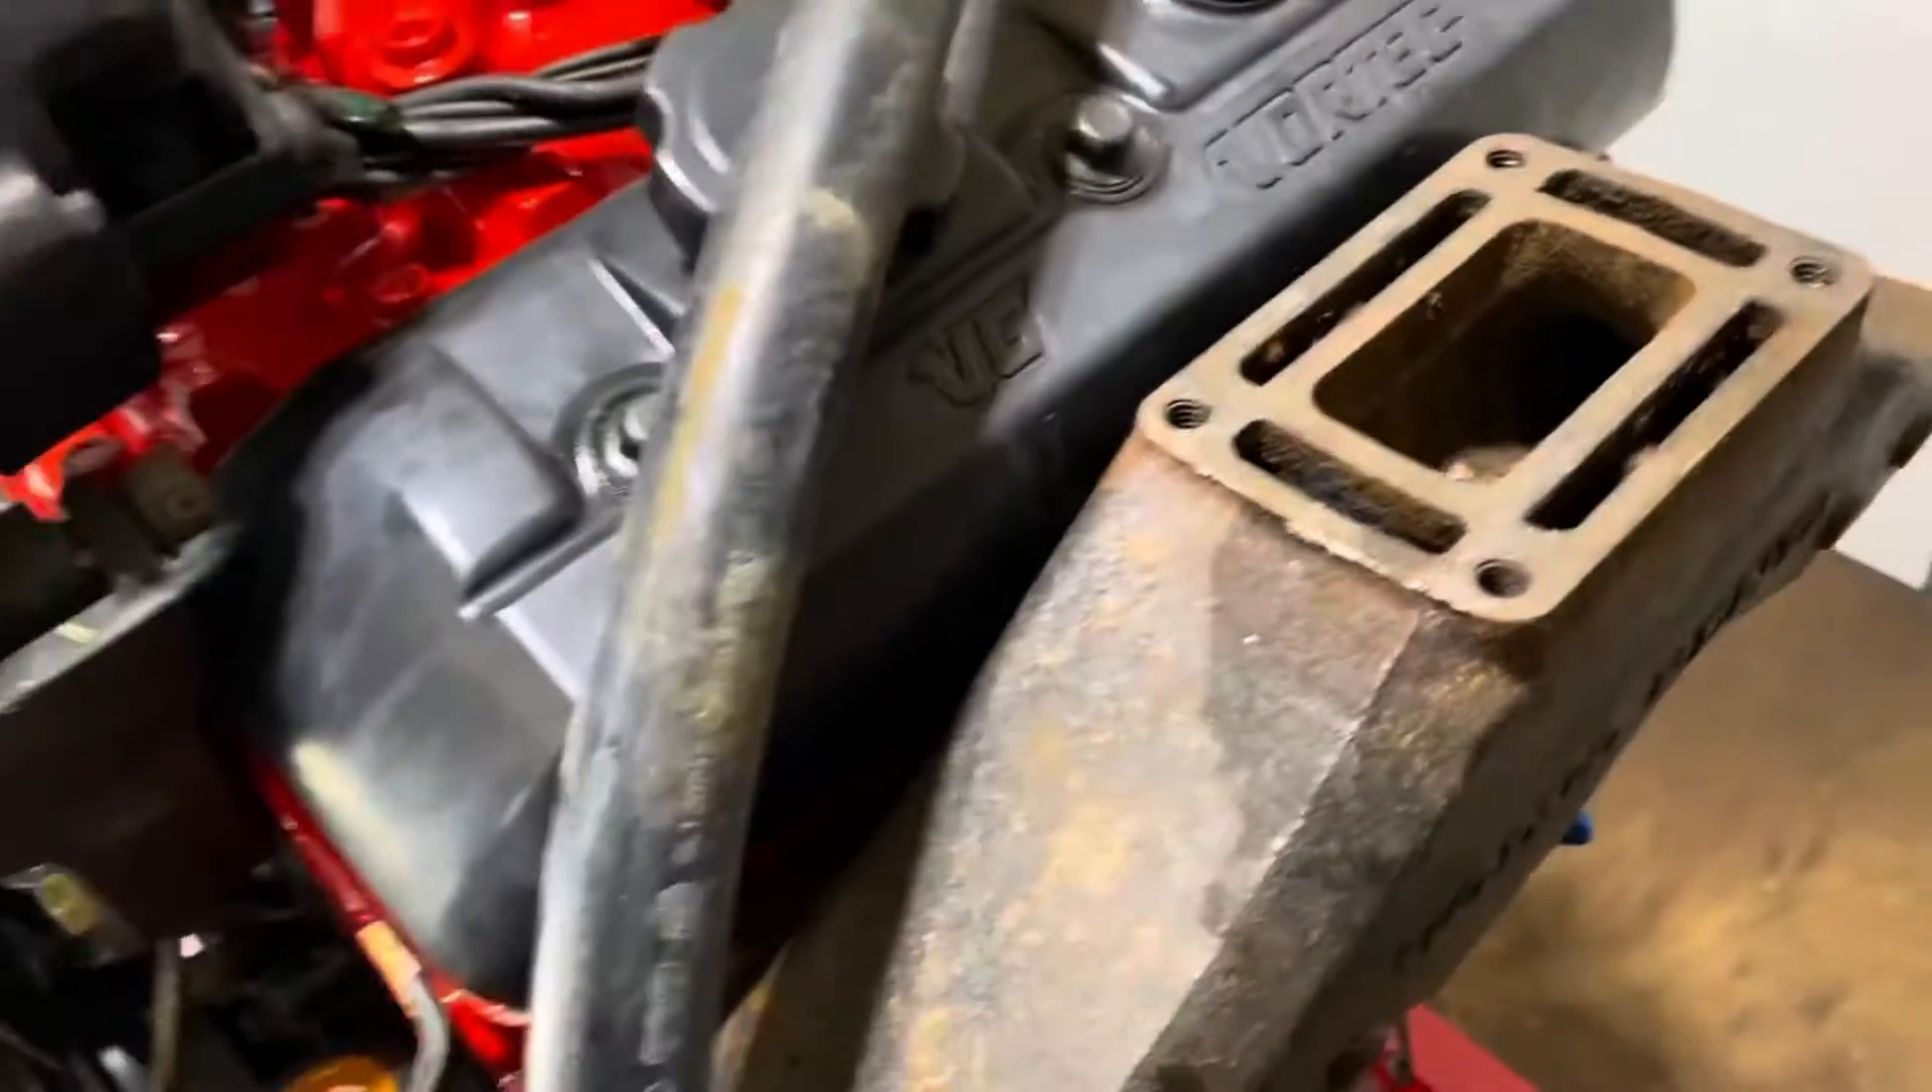And now I have the exhaust manifold in place.